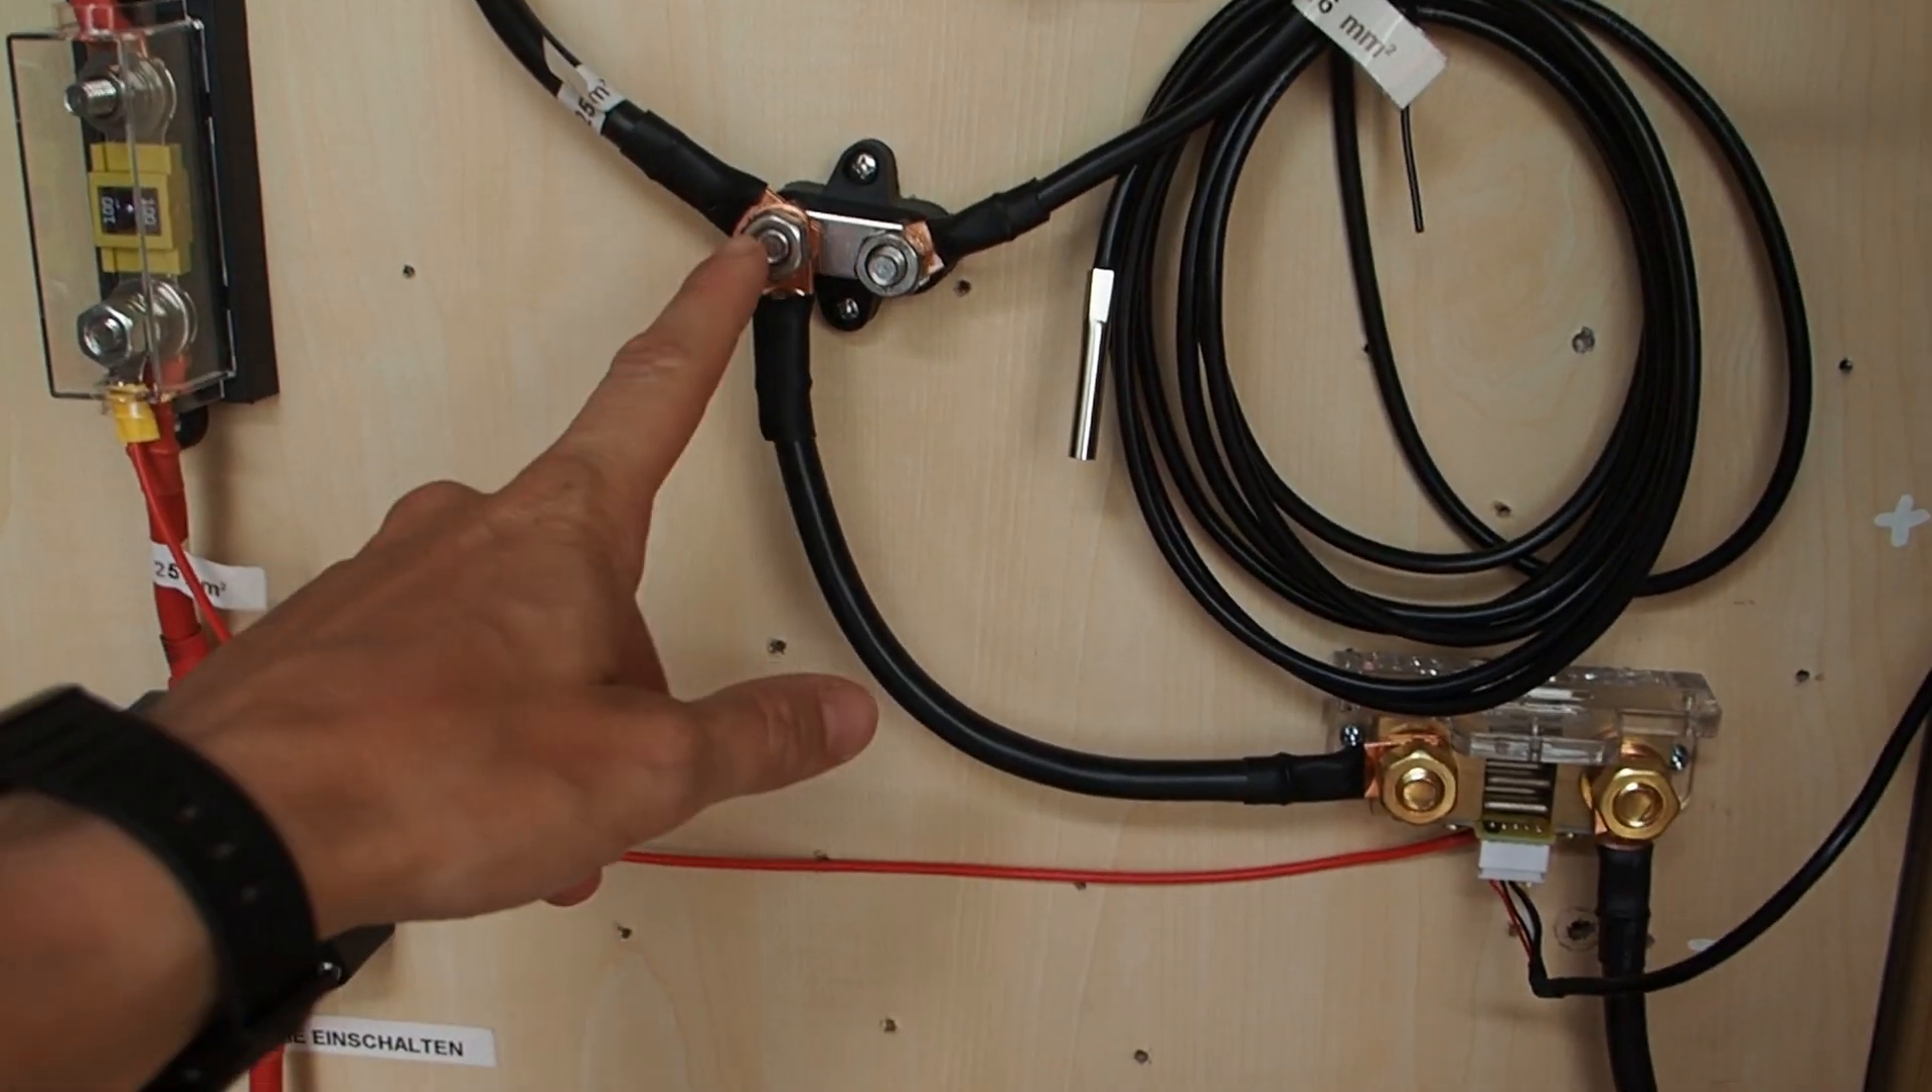Now I still have to protect the terminals here with some insulation tape so that nobody can accidentally make a short here in between.